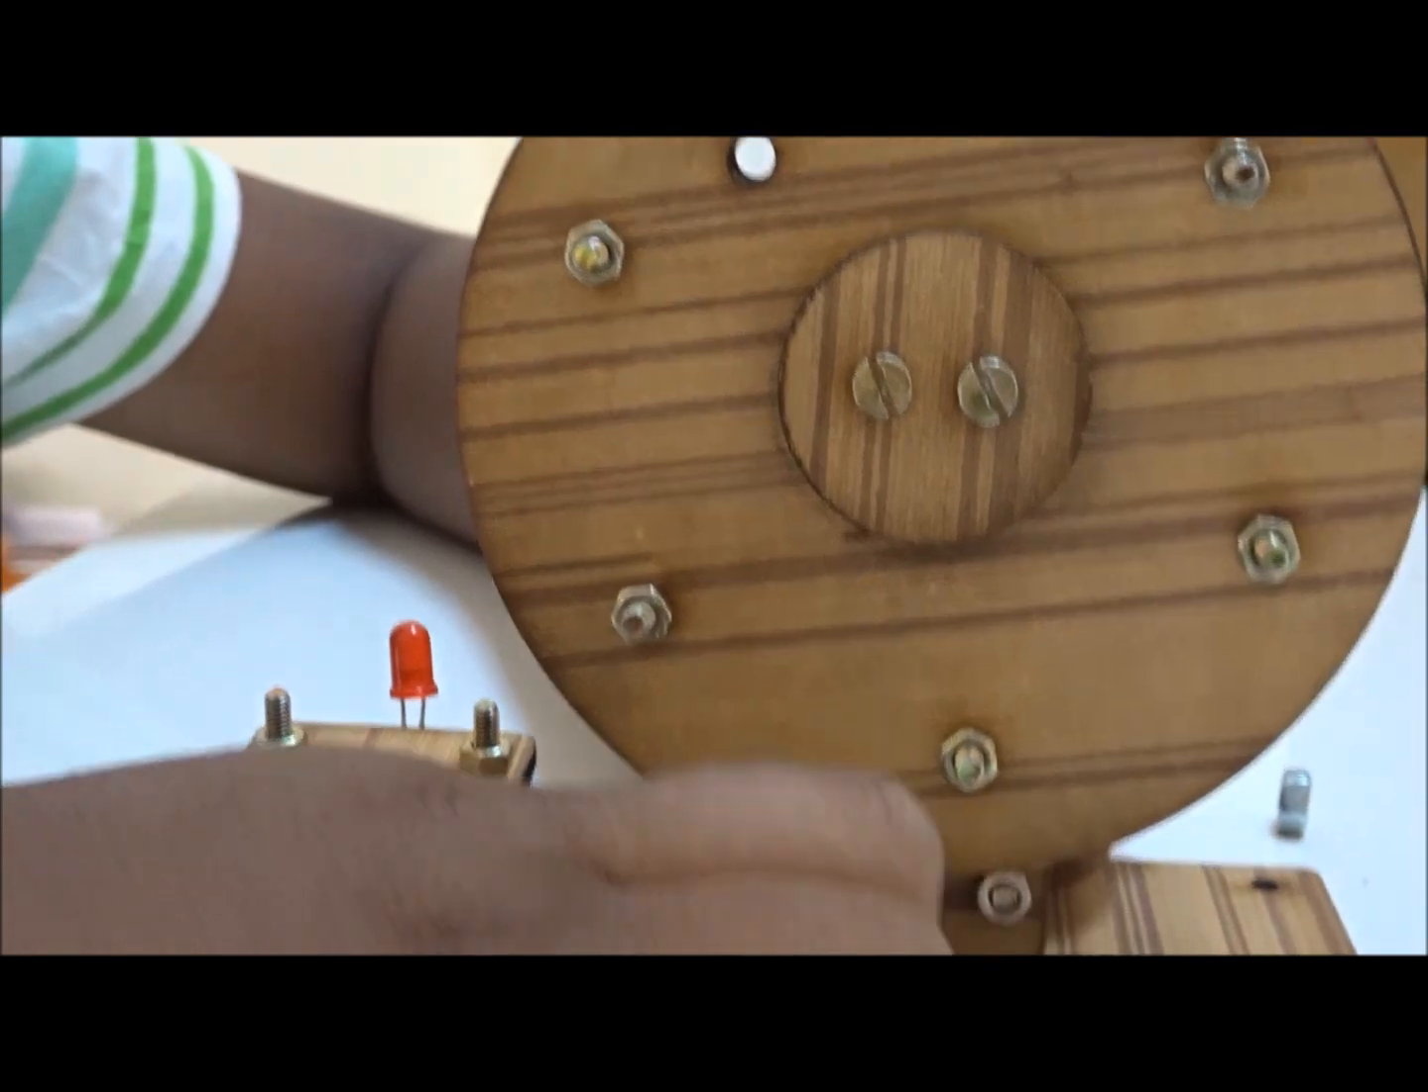So now I have got the screws fixed.